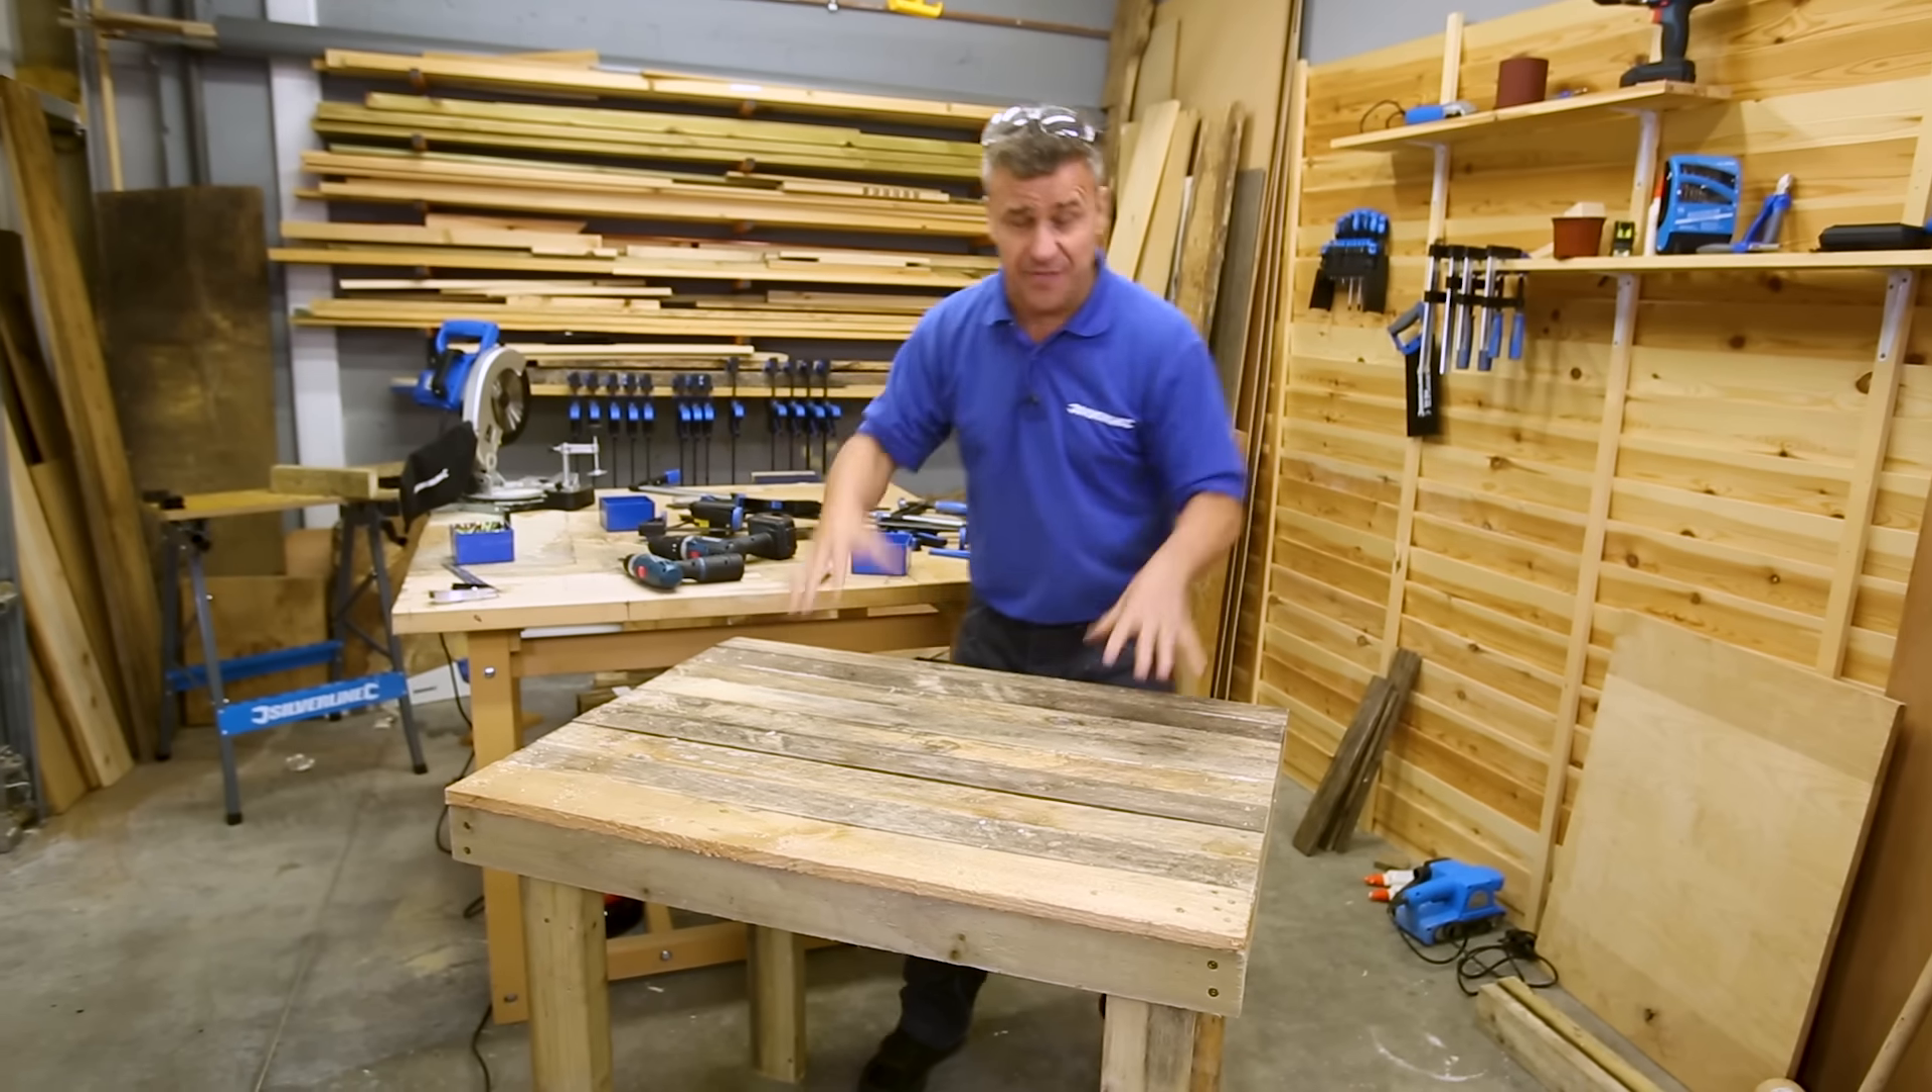So that's now the top of the bench cut and fixed into position.